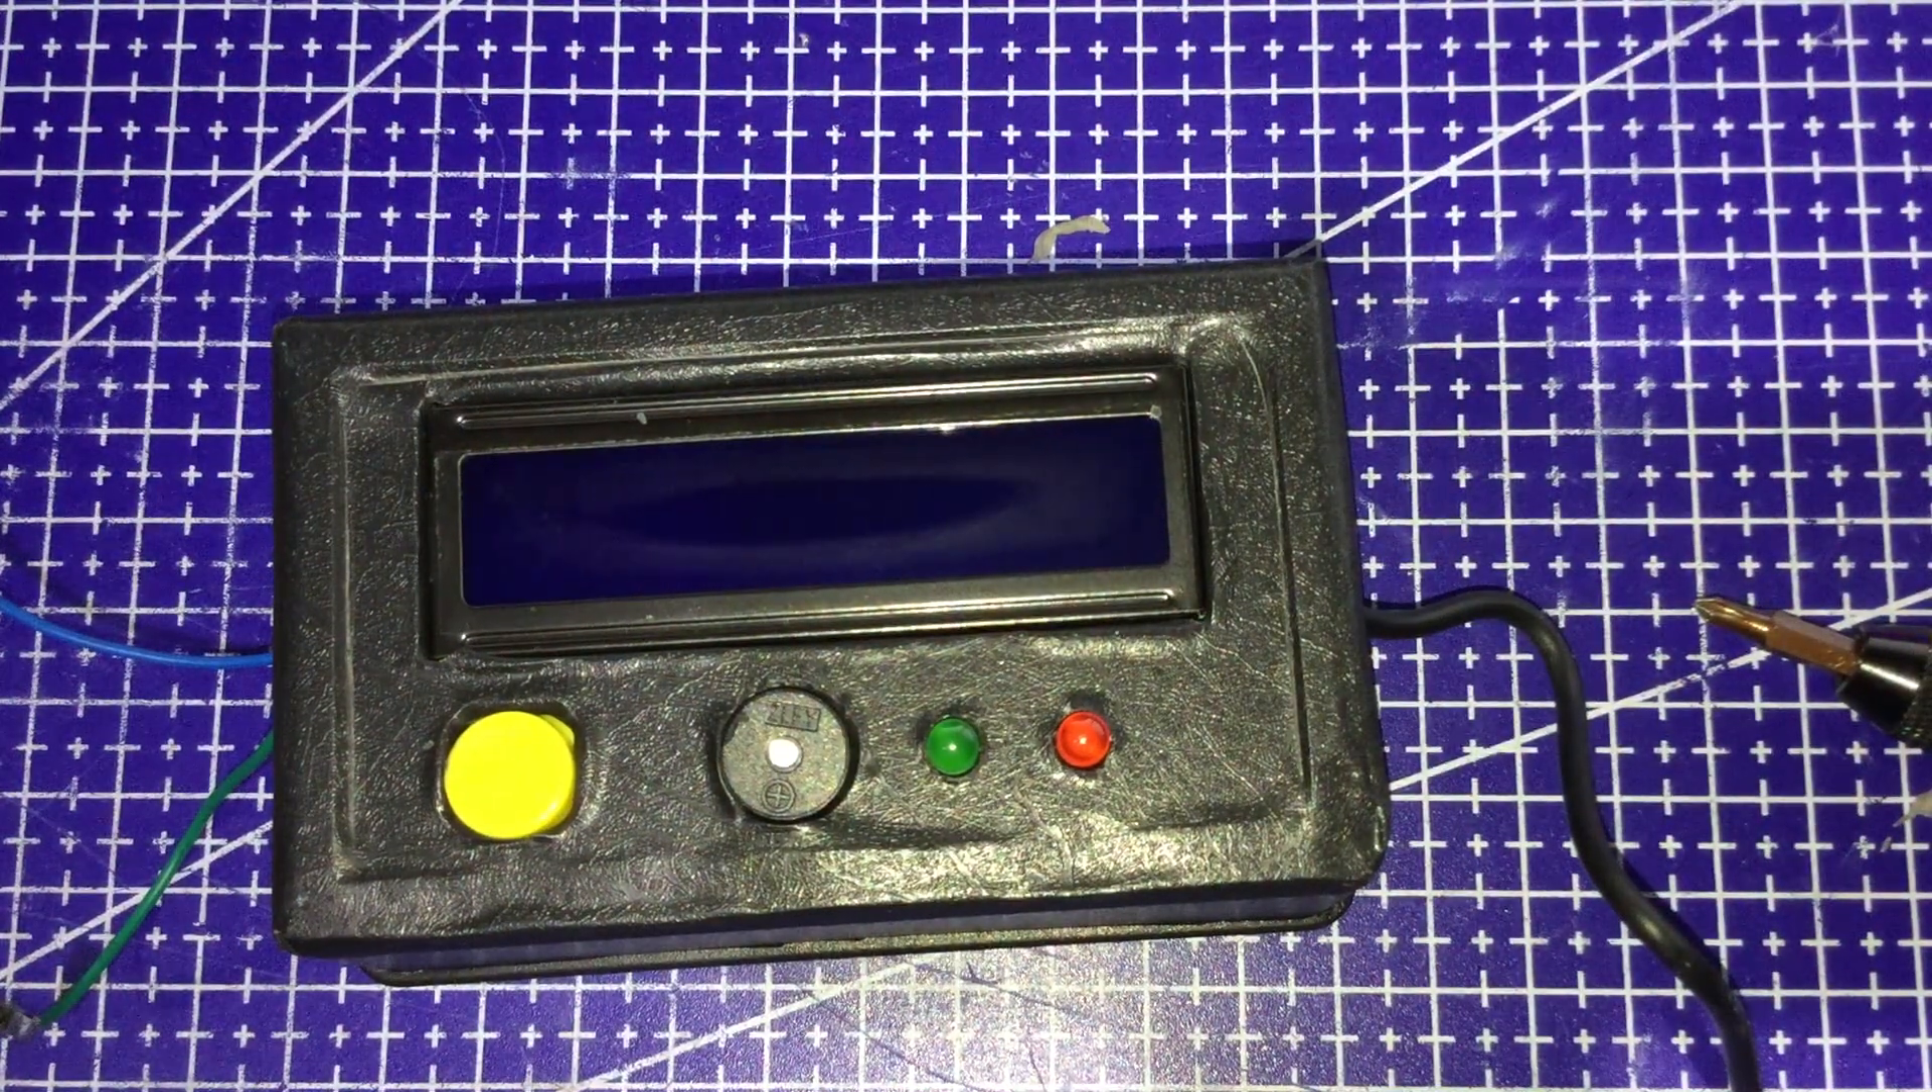Now the LCD looks like it fits perfectly.